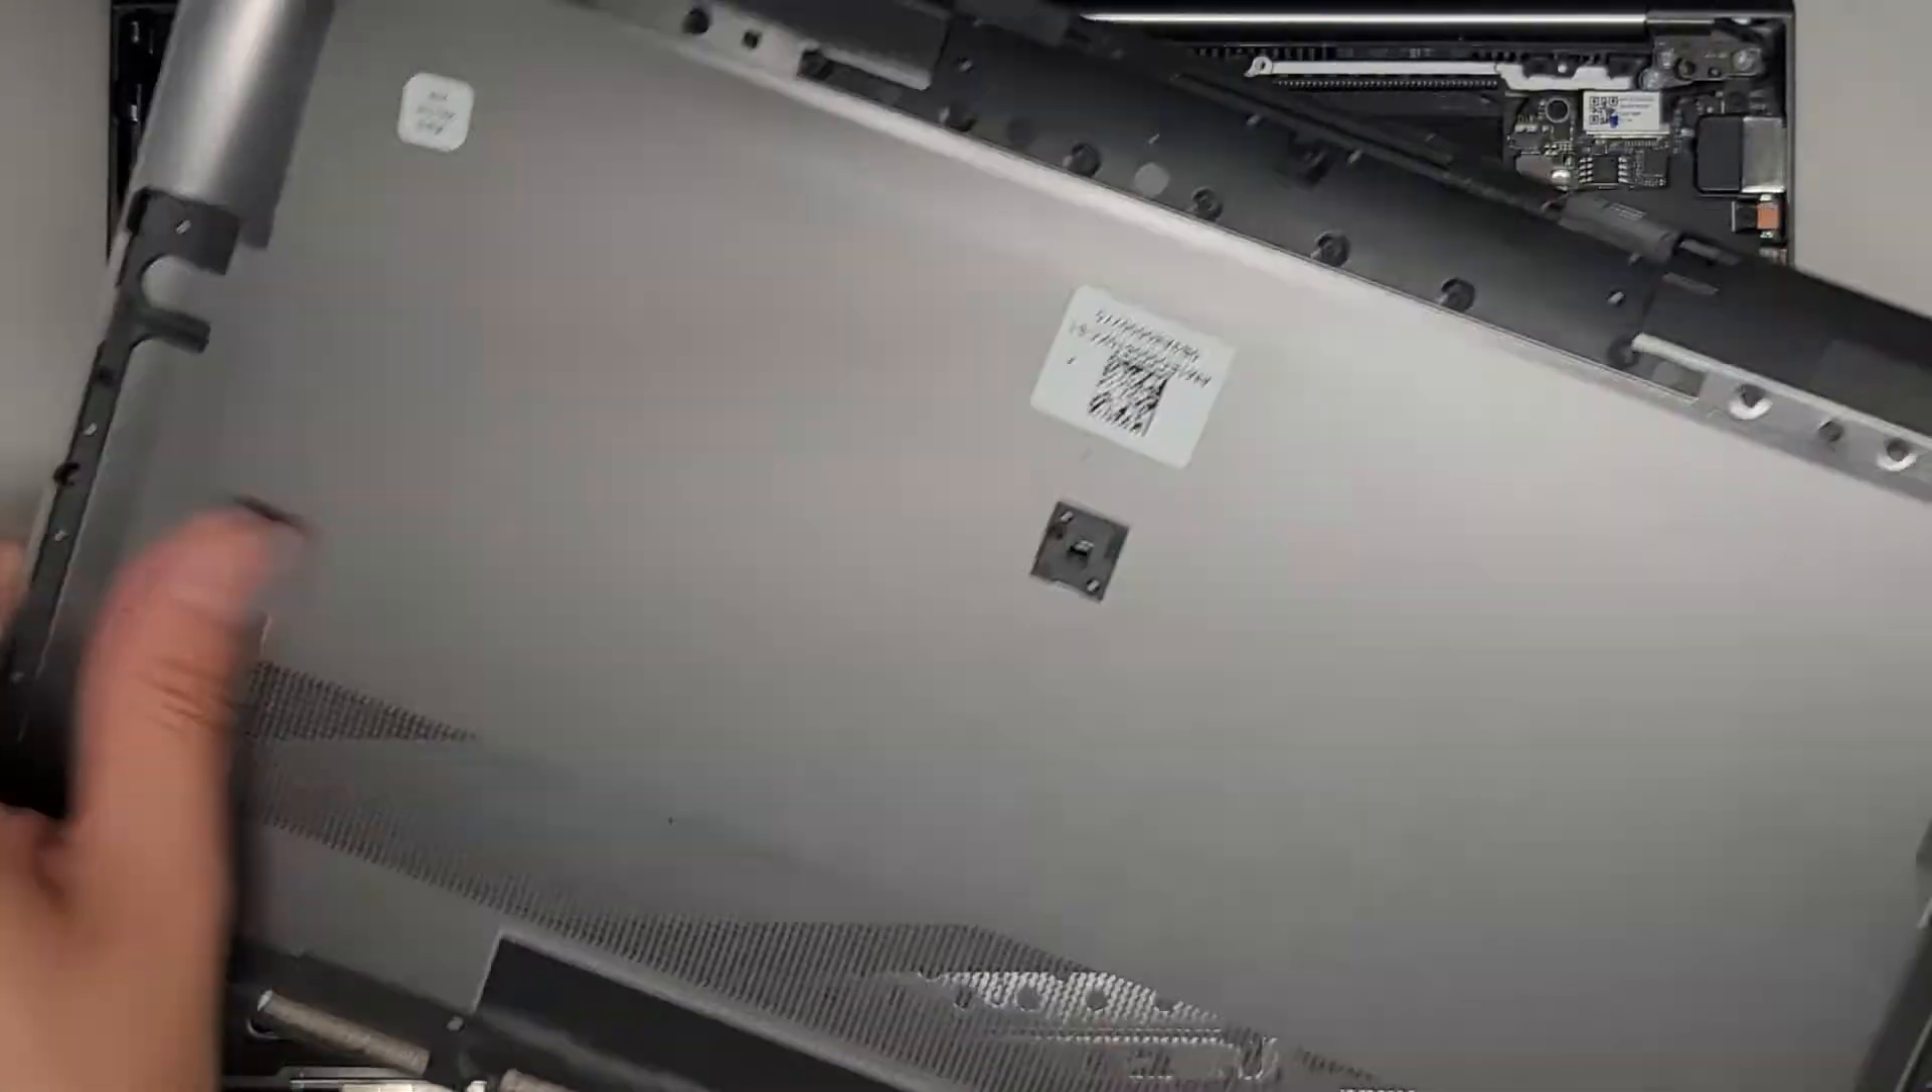So there we go, we got this bottom cover off.